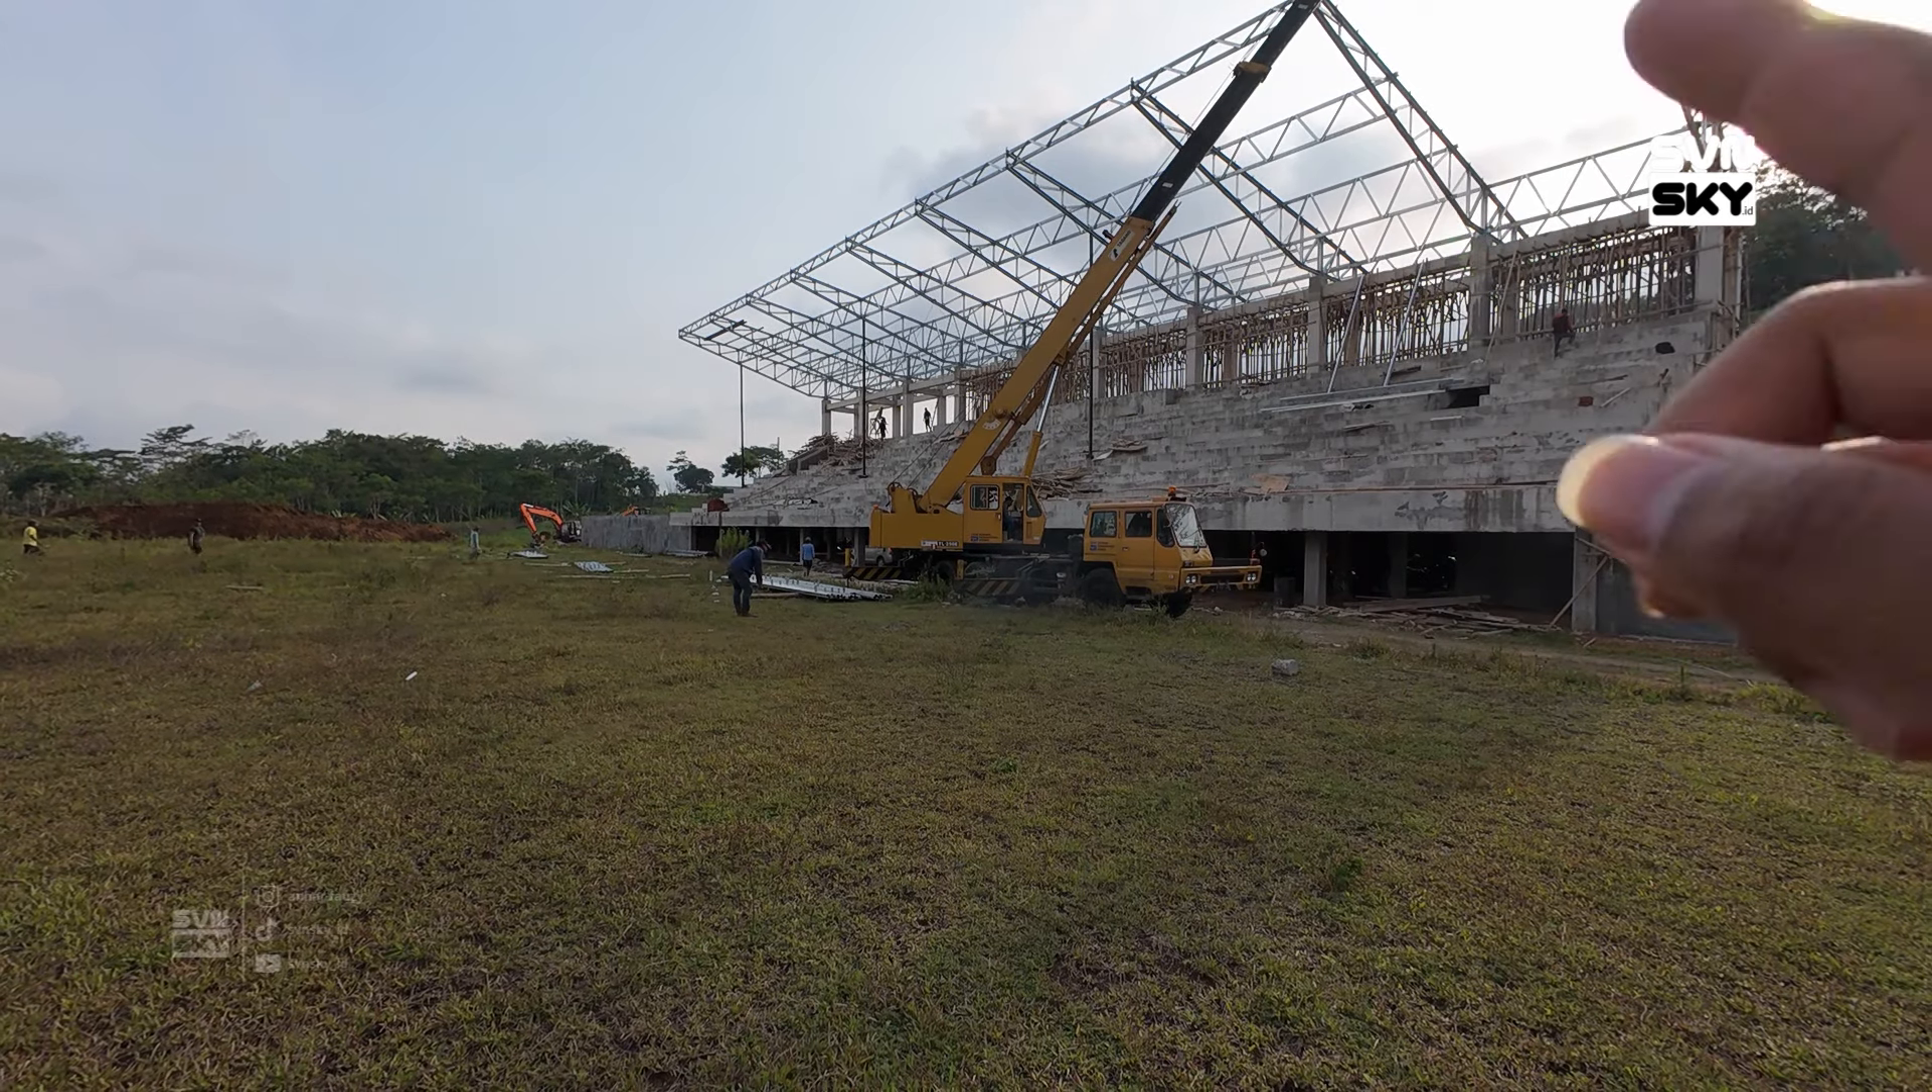Rangka atap yang sudah dipasang pada tribun utama Stadion Munusobo terlihat, waduh, semakin mantap.